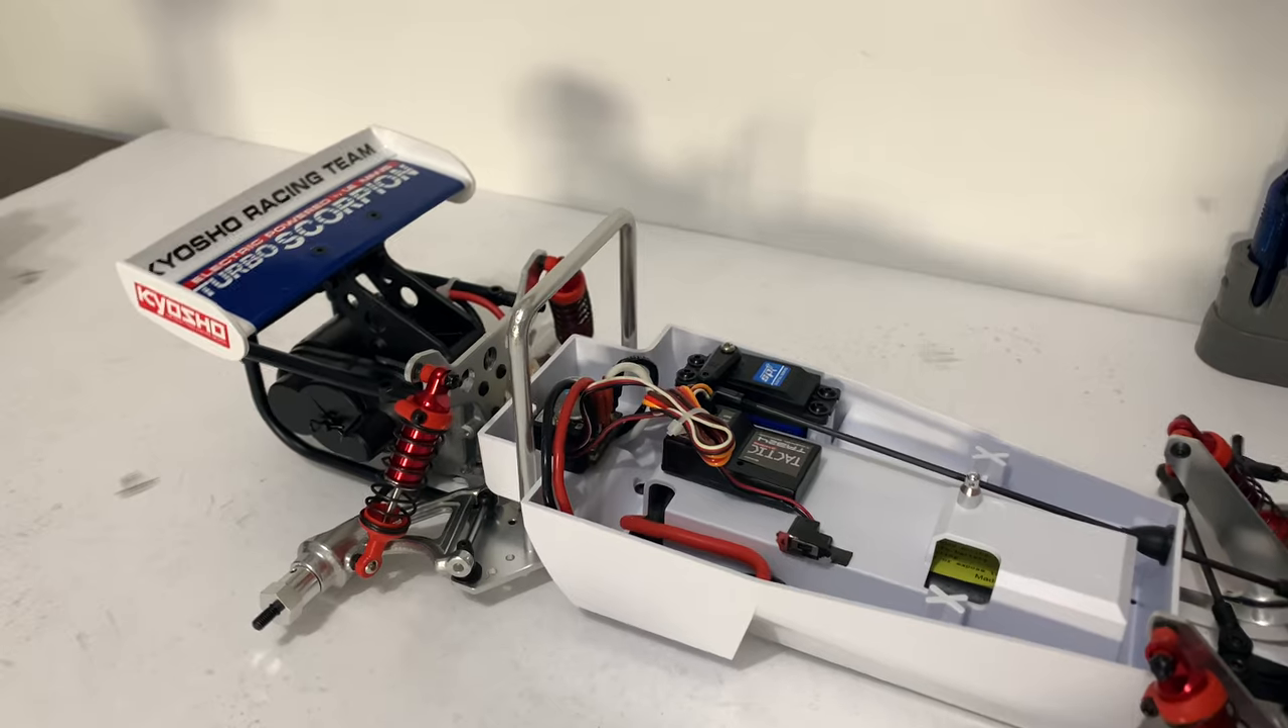Right, that's the wing on.